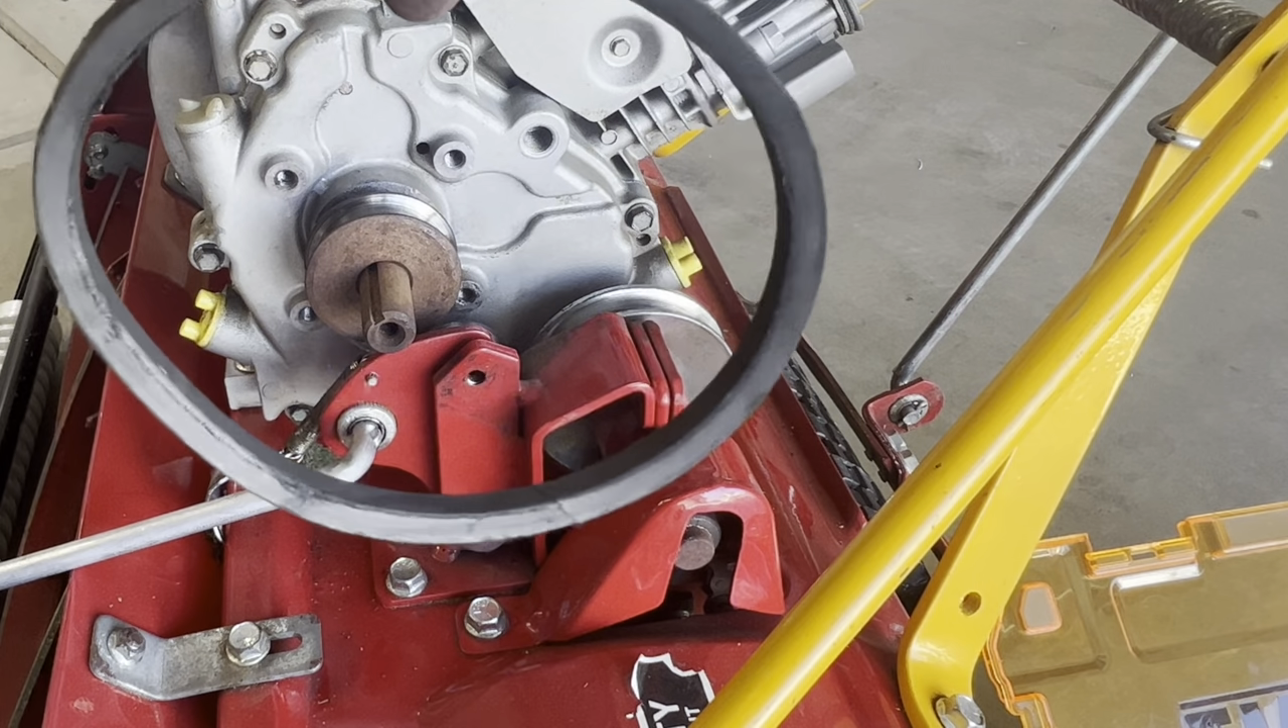Alright, so as you guys can see there, I went ahead and removed the belt.